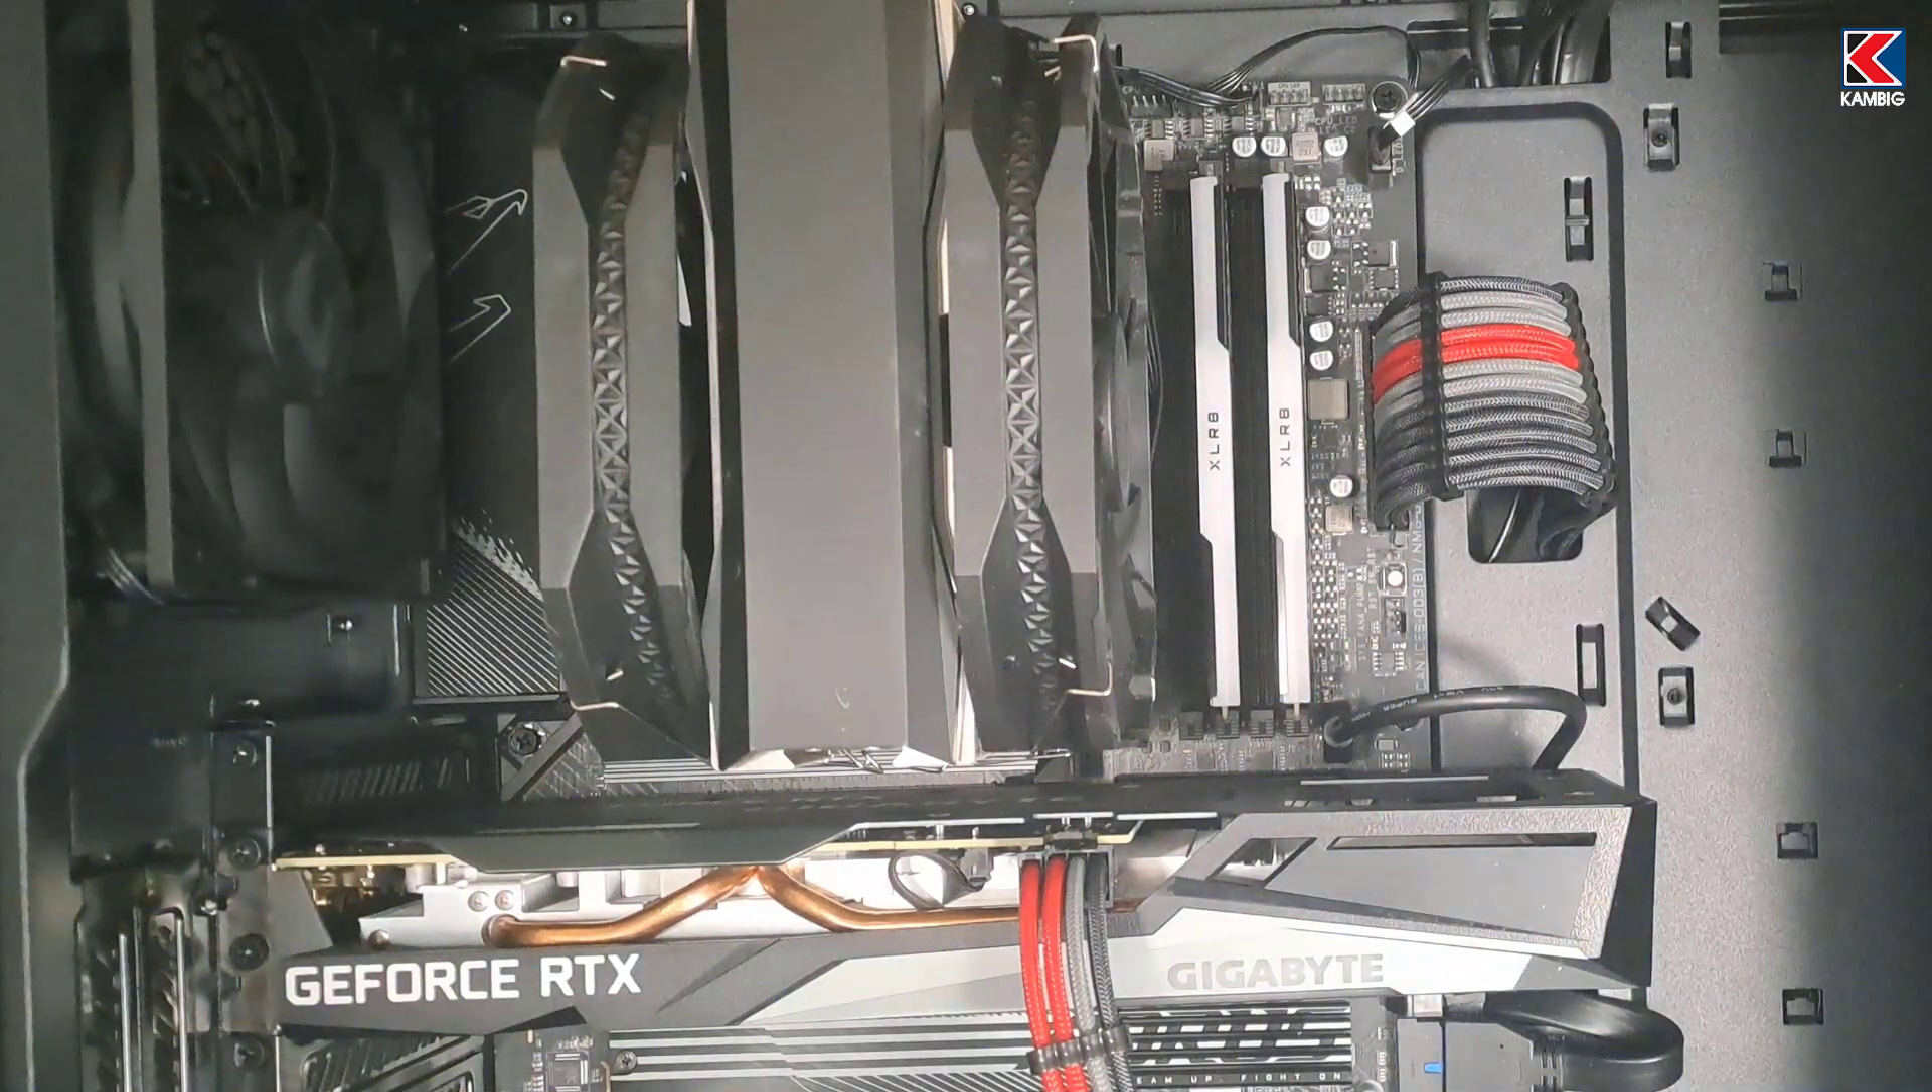Hemos instalado las memorias en nuestra tarjeta madre.